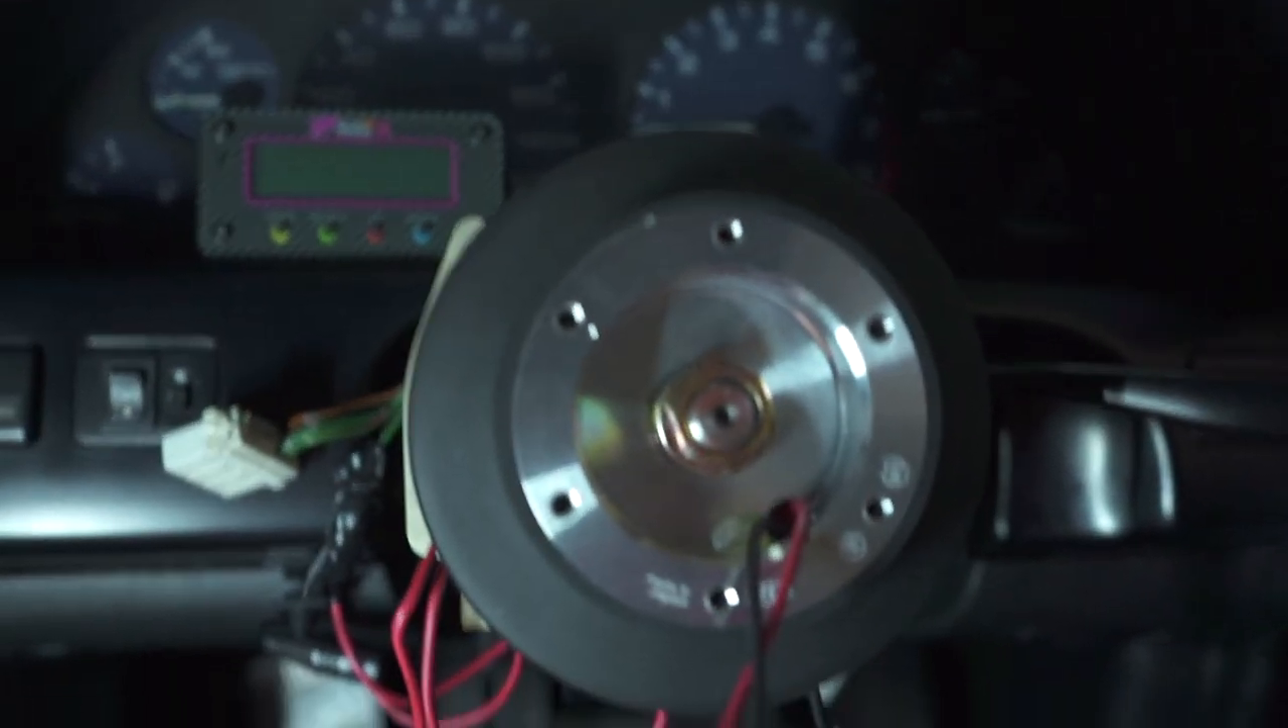So I have the wires run through.